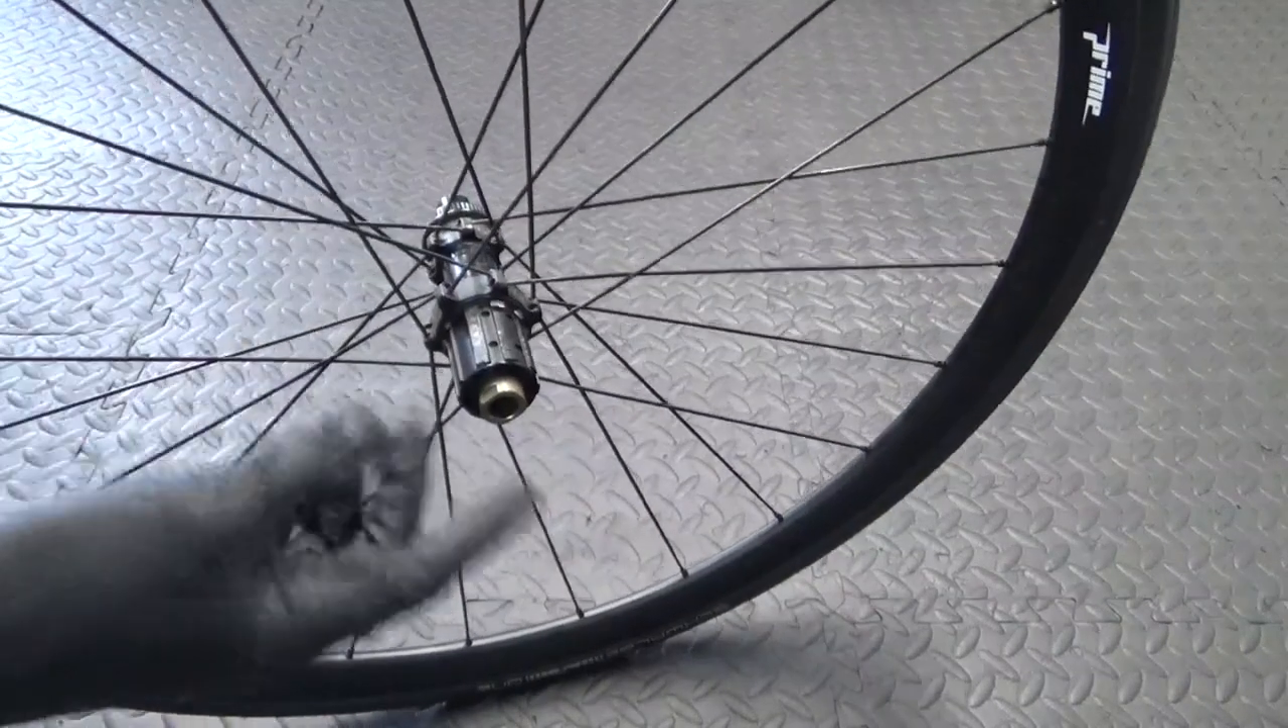Obviously like you see here I've got the cassette removed already and the disc rotor removed.